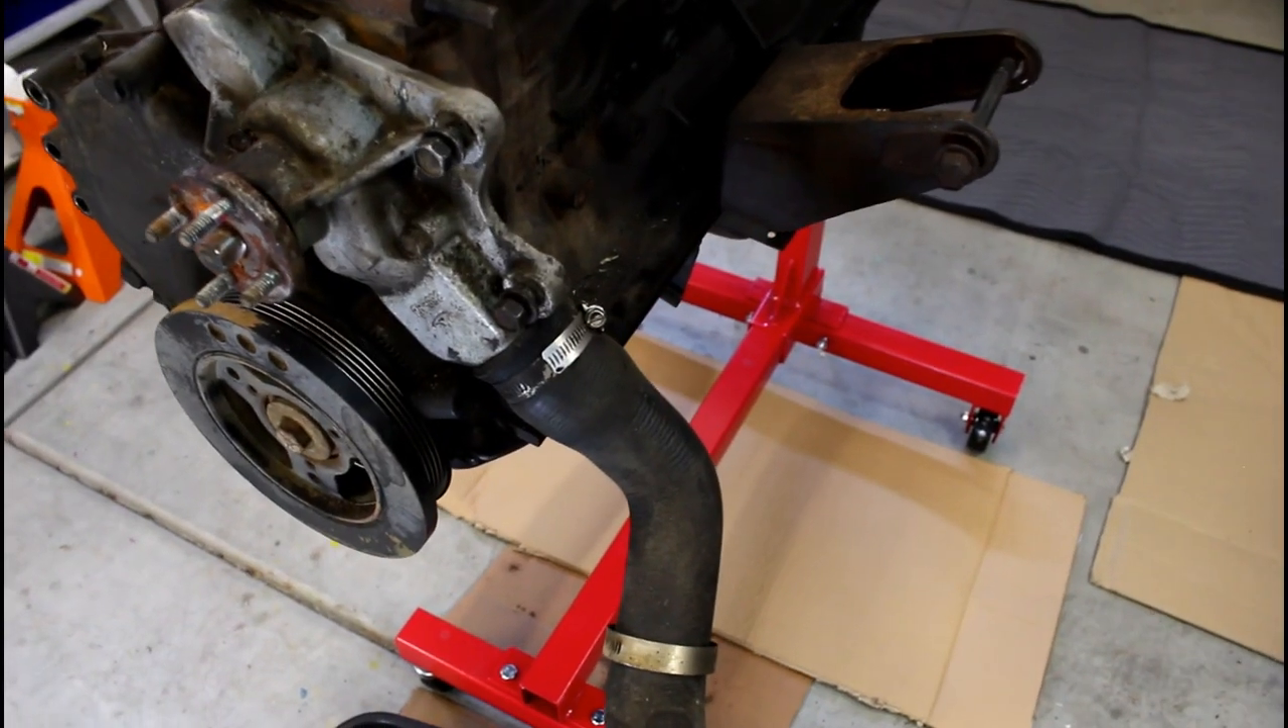I still have one hose attached right here.